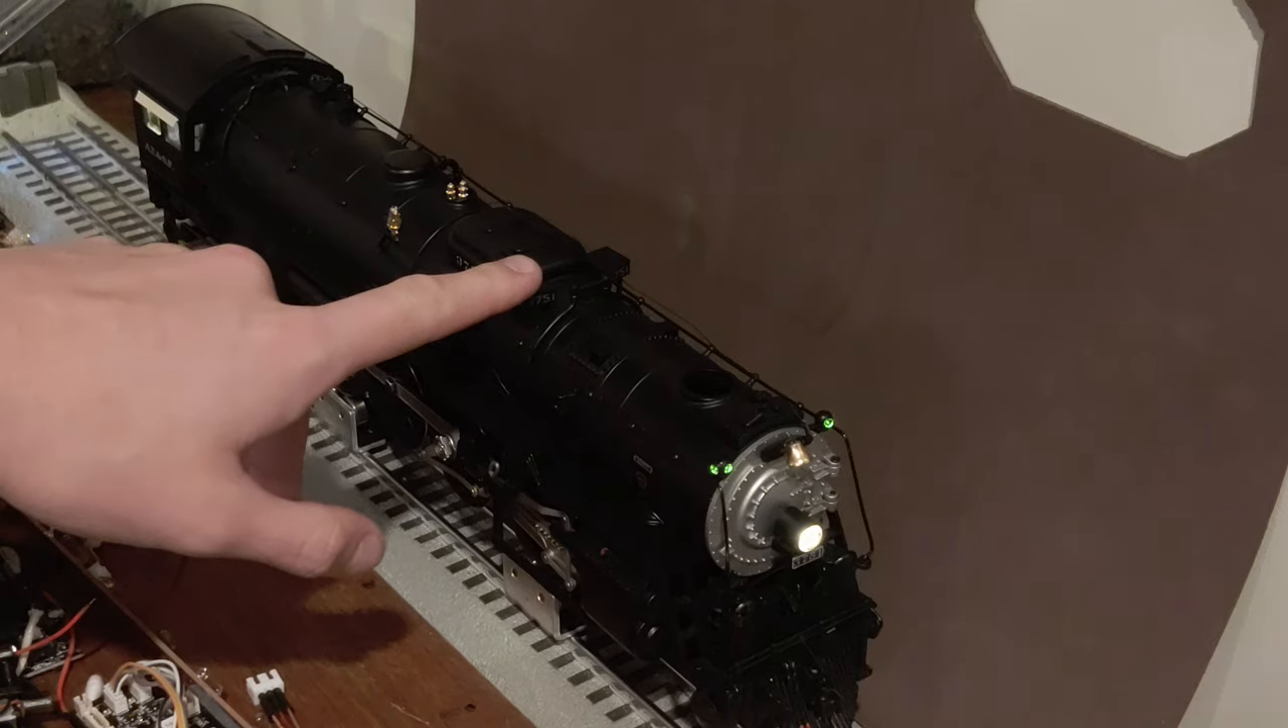I have the shell back on.